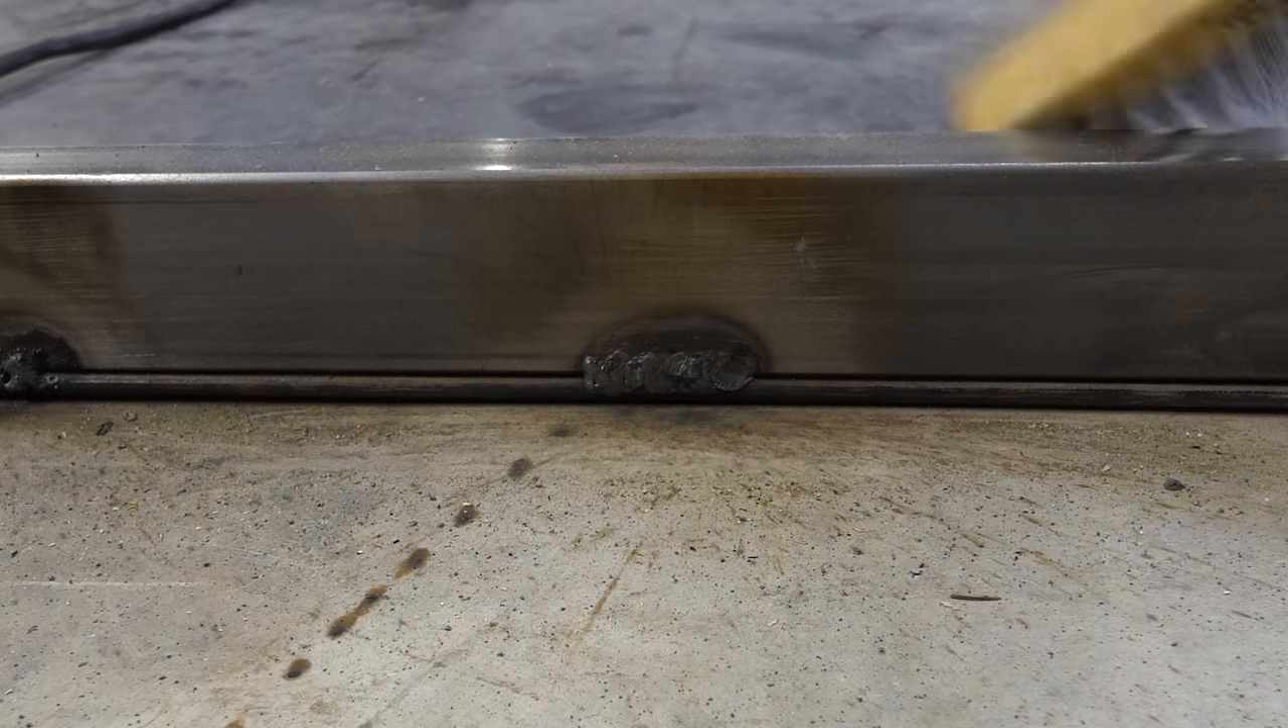And if I brush it off, you can see that it's pretty securely gluing the top metal with this bar that I'm going to use to support the legs.